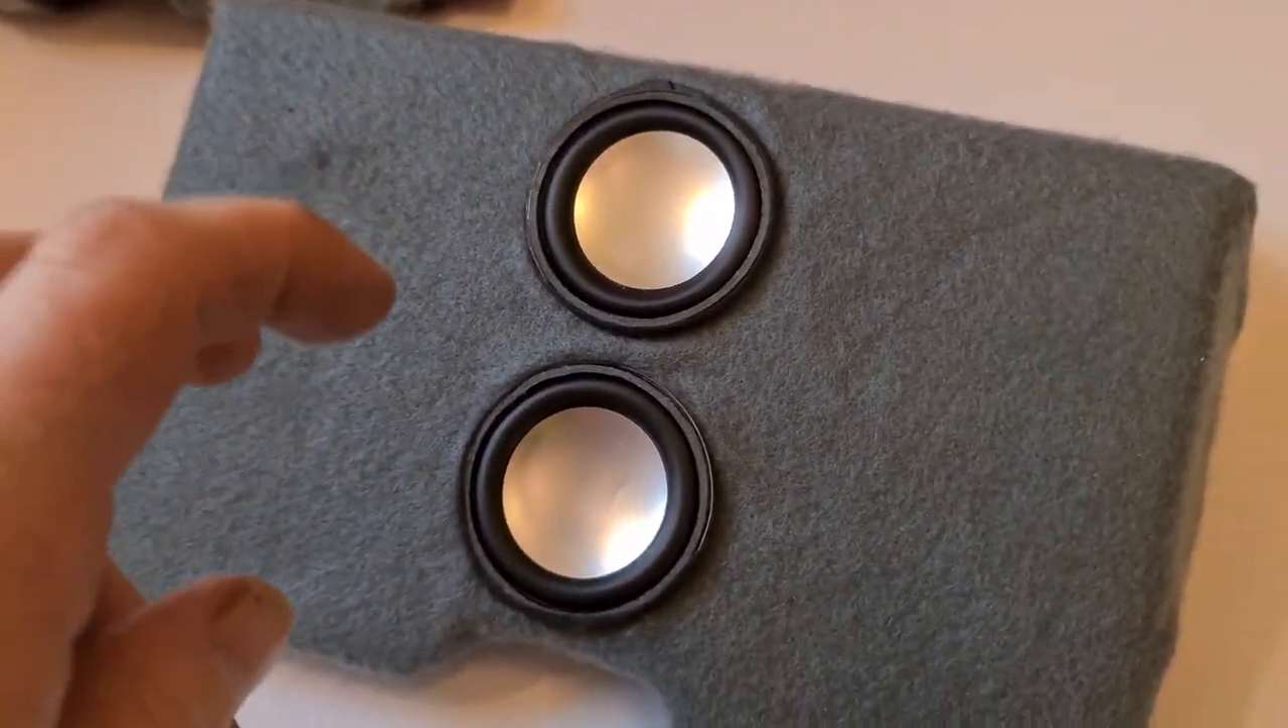Right dude so here it is finished so the carpet is on the mini subs are all wired in and everything it's all been glued down.